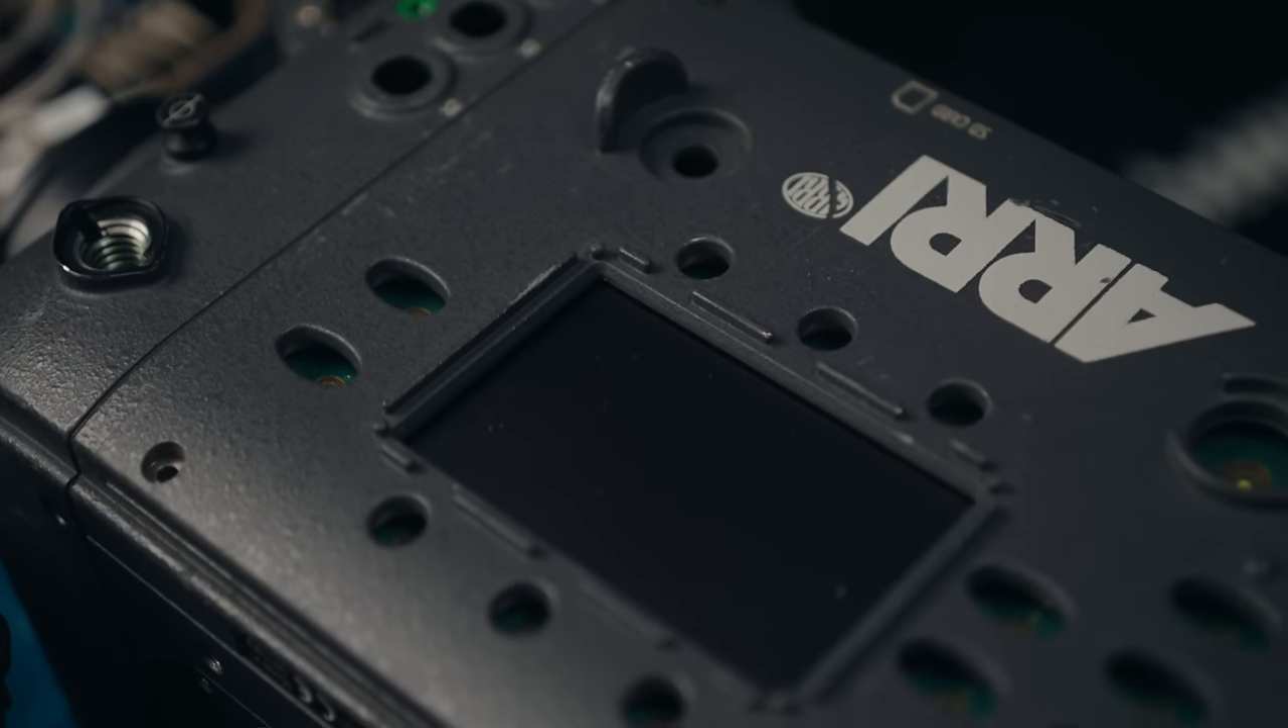There's really not that many parts missing besides all the buttons are missing, which kind of sucks.